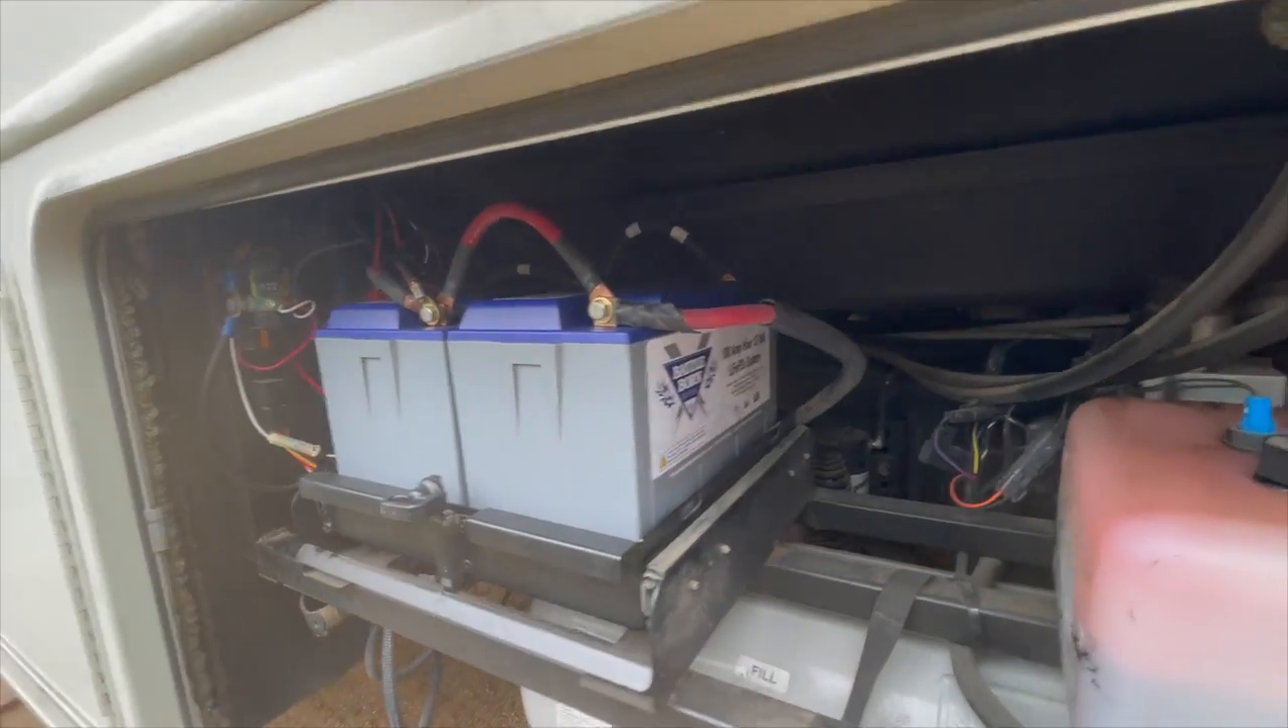I still have to put my straps on the batteries to keep them from going anywhere, but you can see they fit perfectly inside.